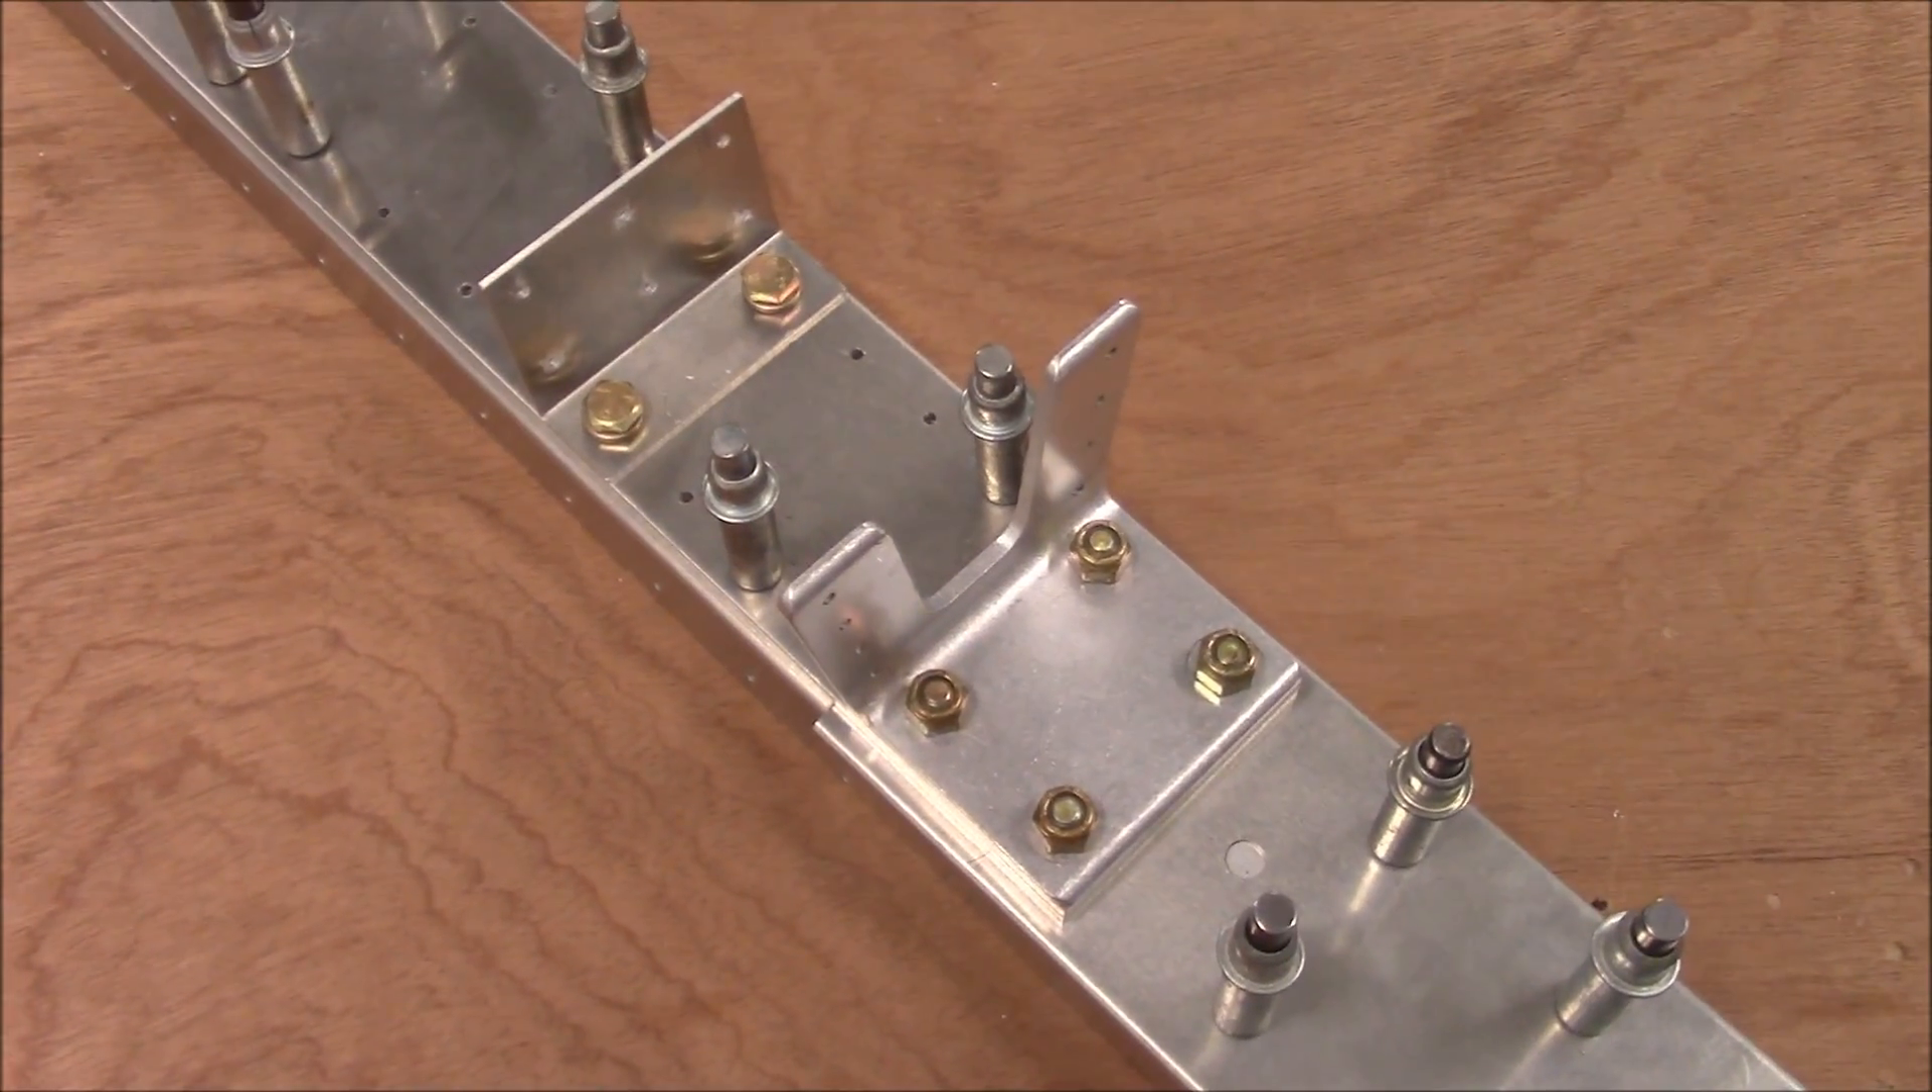Okay, I got the holes drilled up to the proper size and the bolts in there.